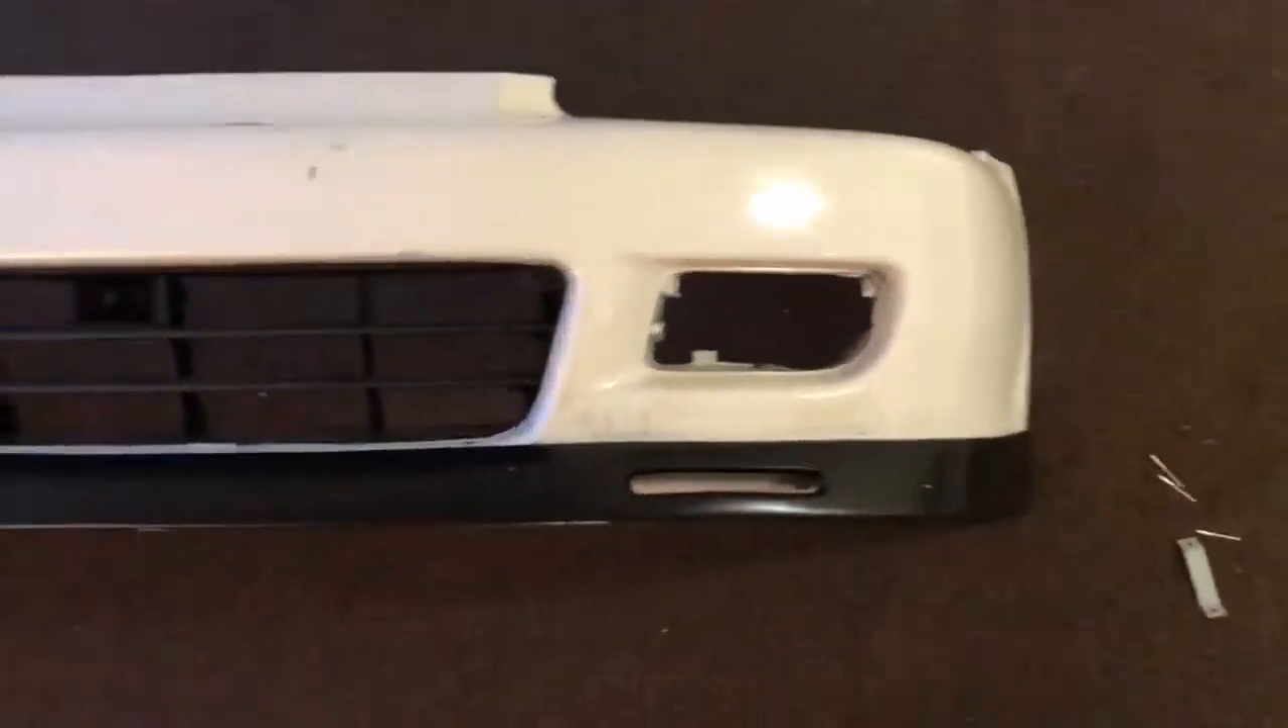Oh the front lip is on.